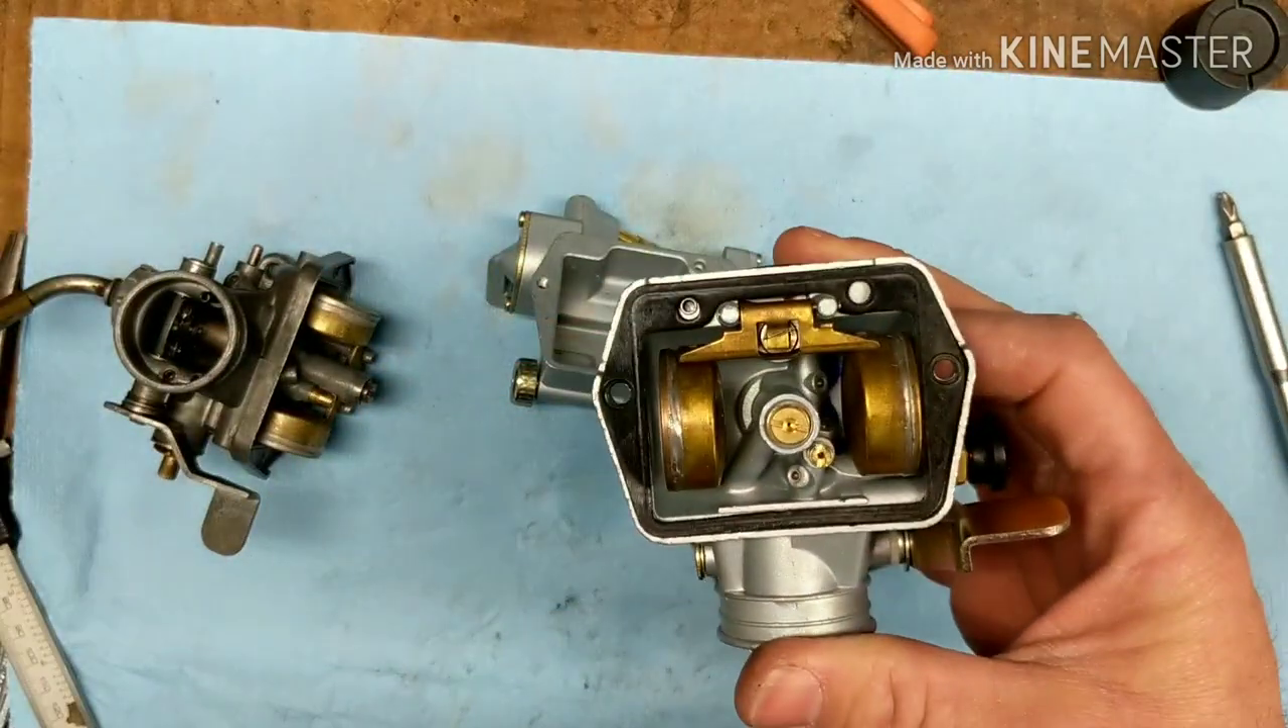Here's our Honda float bowl gasket. Yeah. It fits fine.